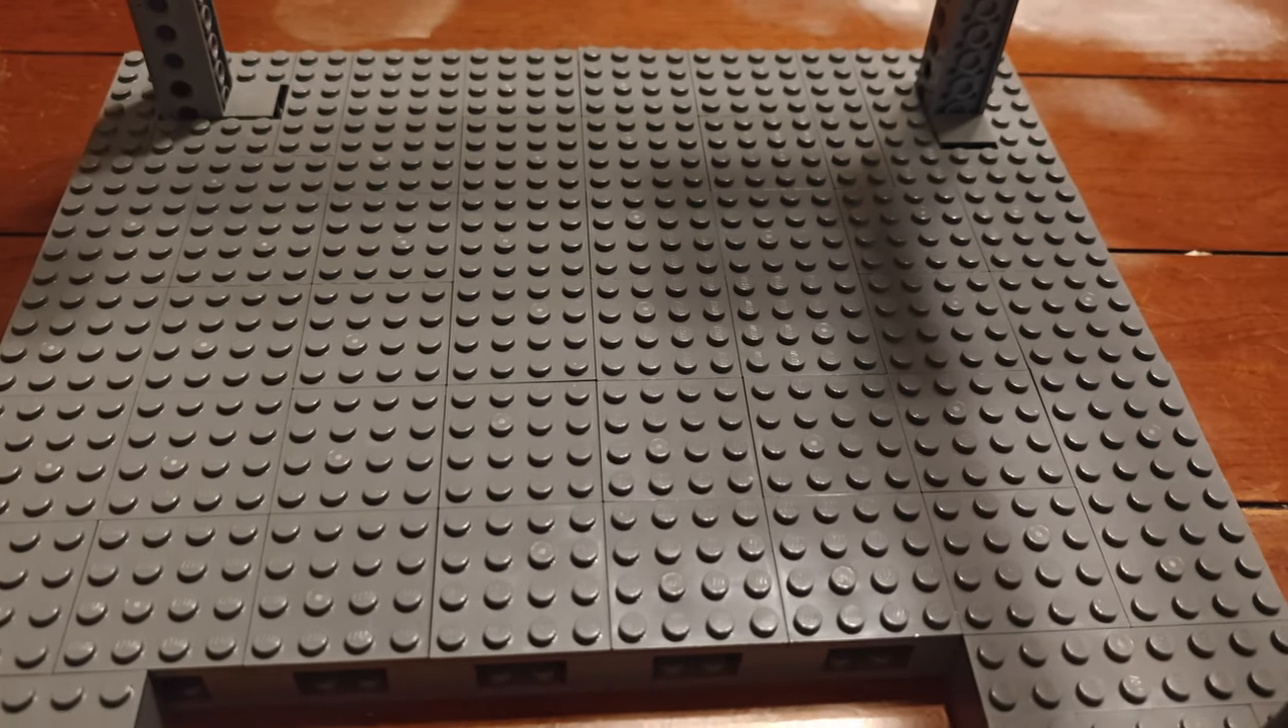And as you can see, I've added all the four by four plates that came in the bag.